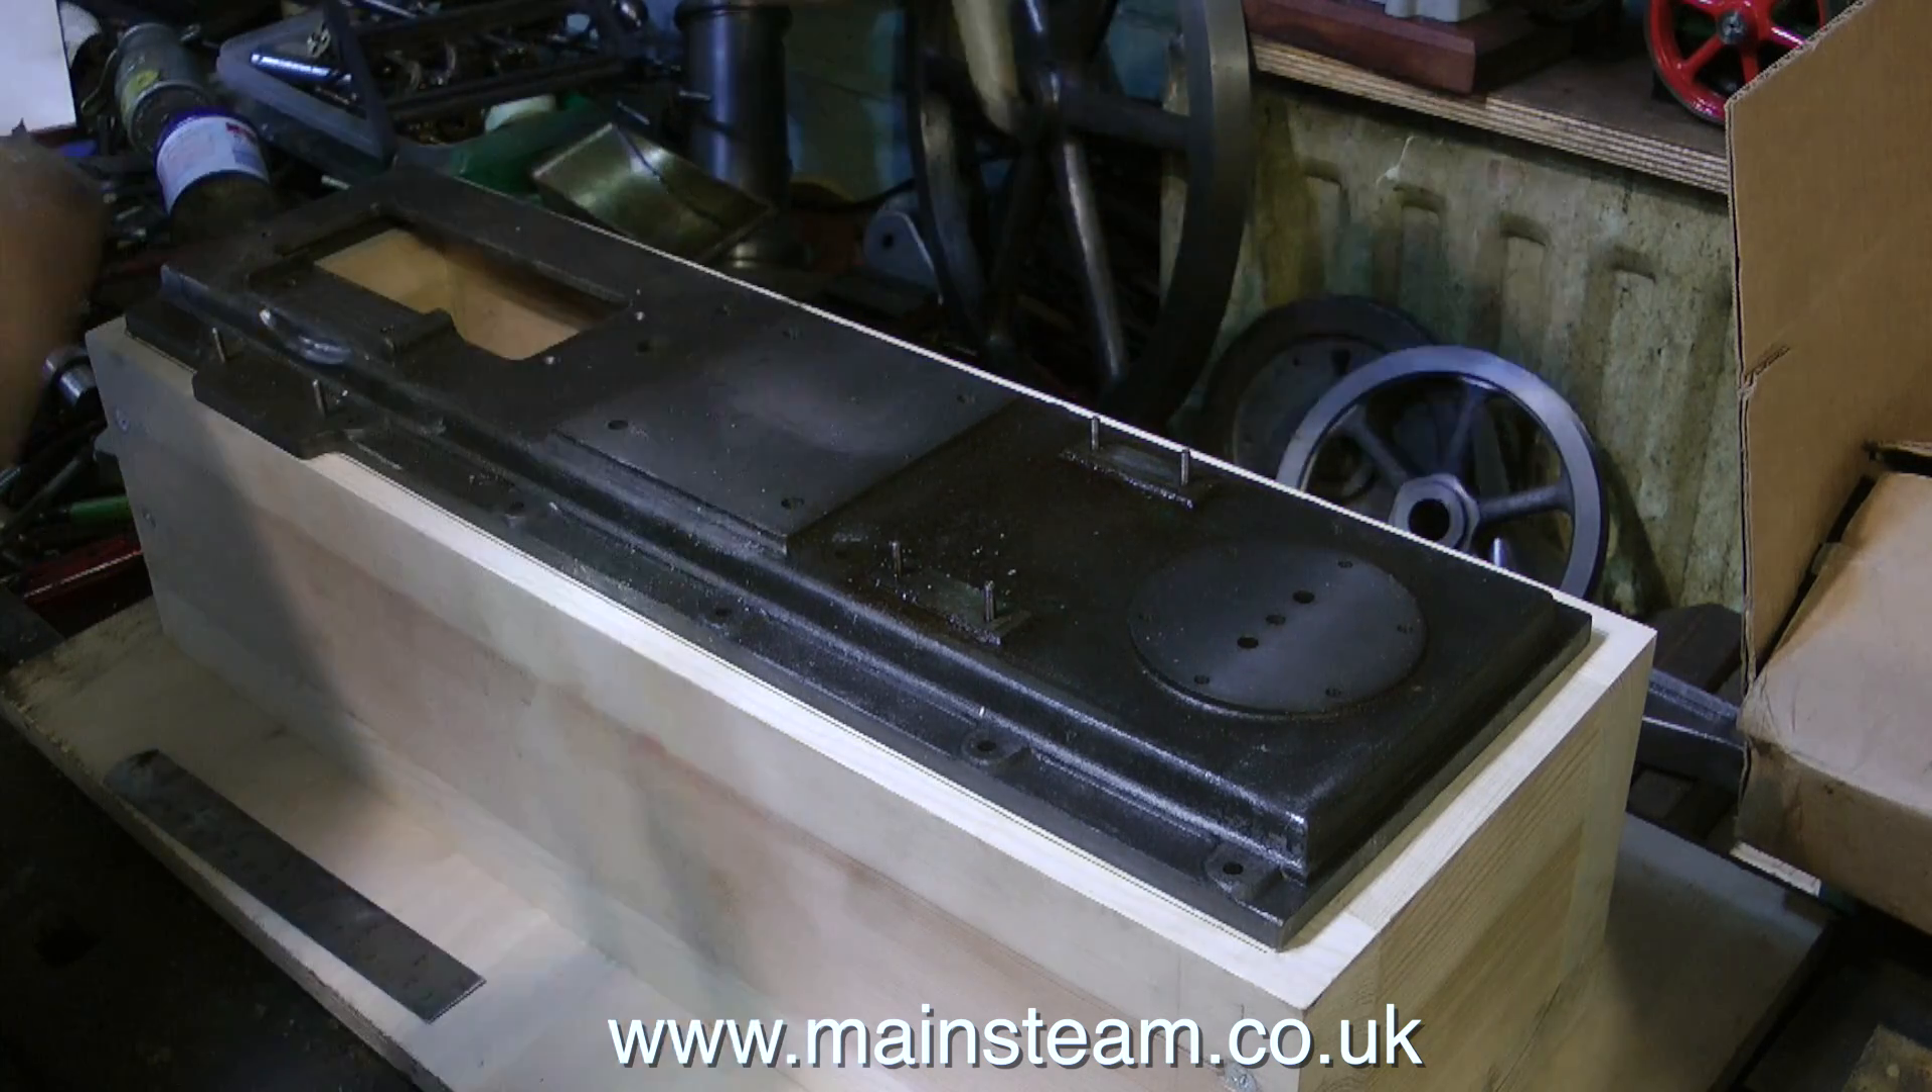The main engine bed plate is now sat on this box in the position it's going to be on the finished thing.